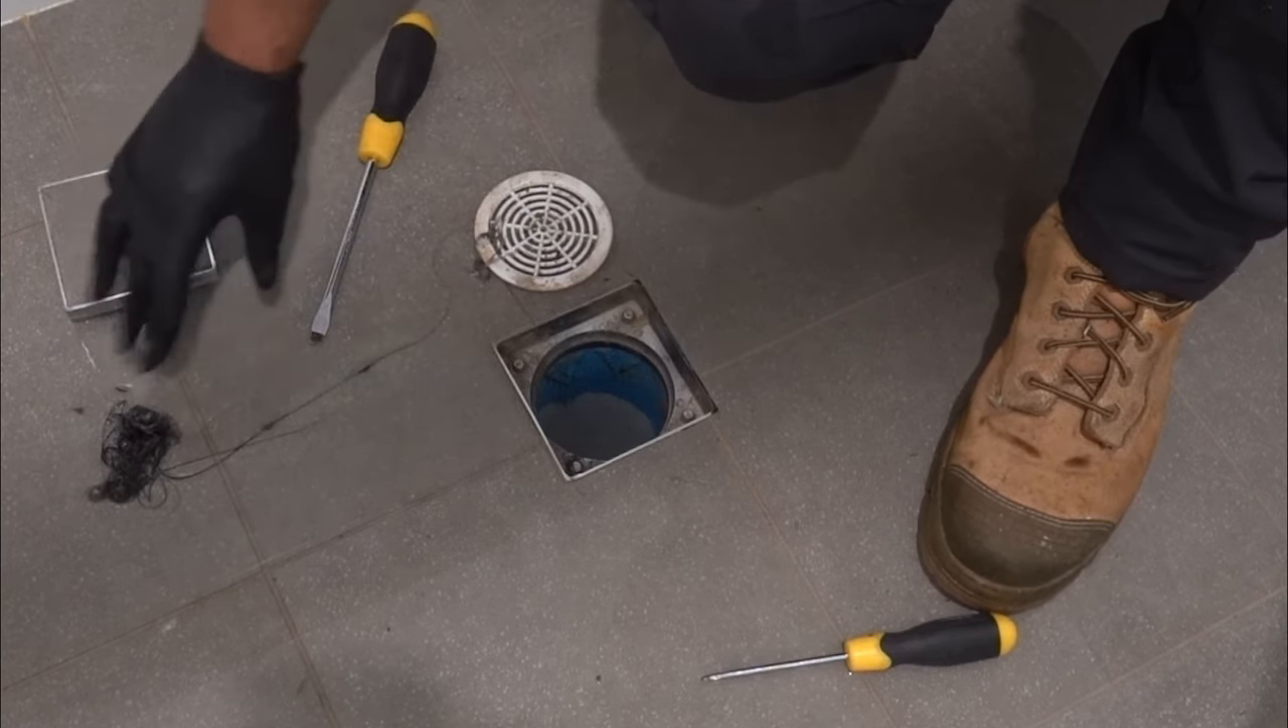So what you need to do is just simply clean this one here off remove all the goodies out from there and you can see that little grate just popped off.